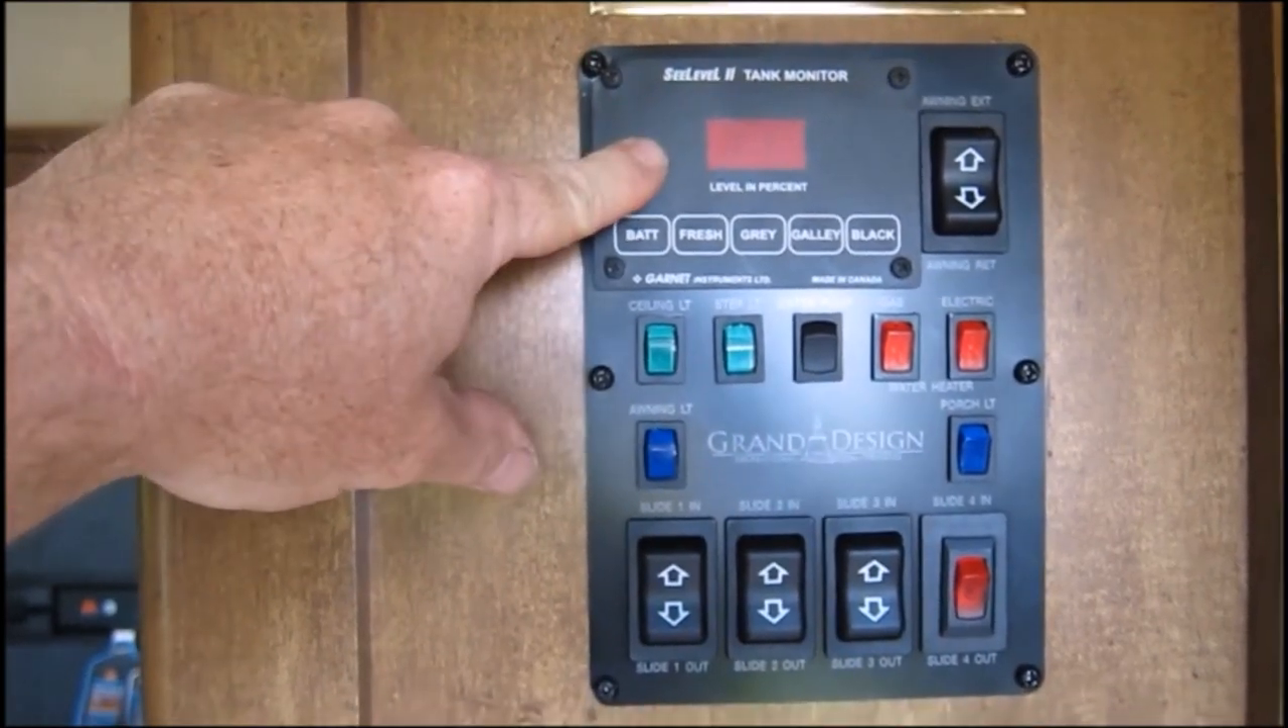The sea level two is installed.